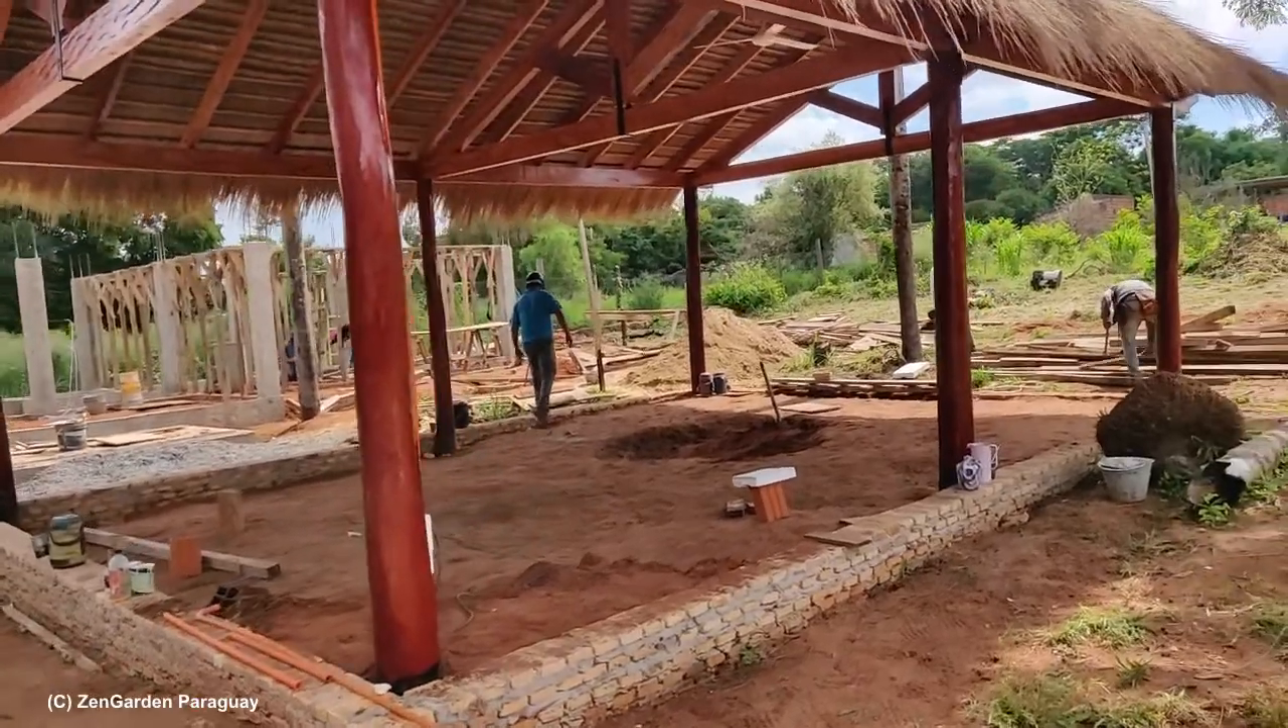Innen drin fehlt natürlich noch der Boden.